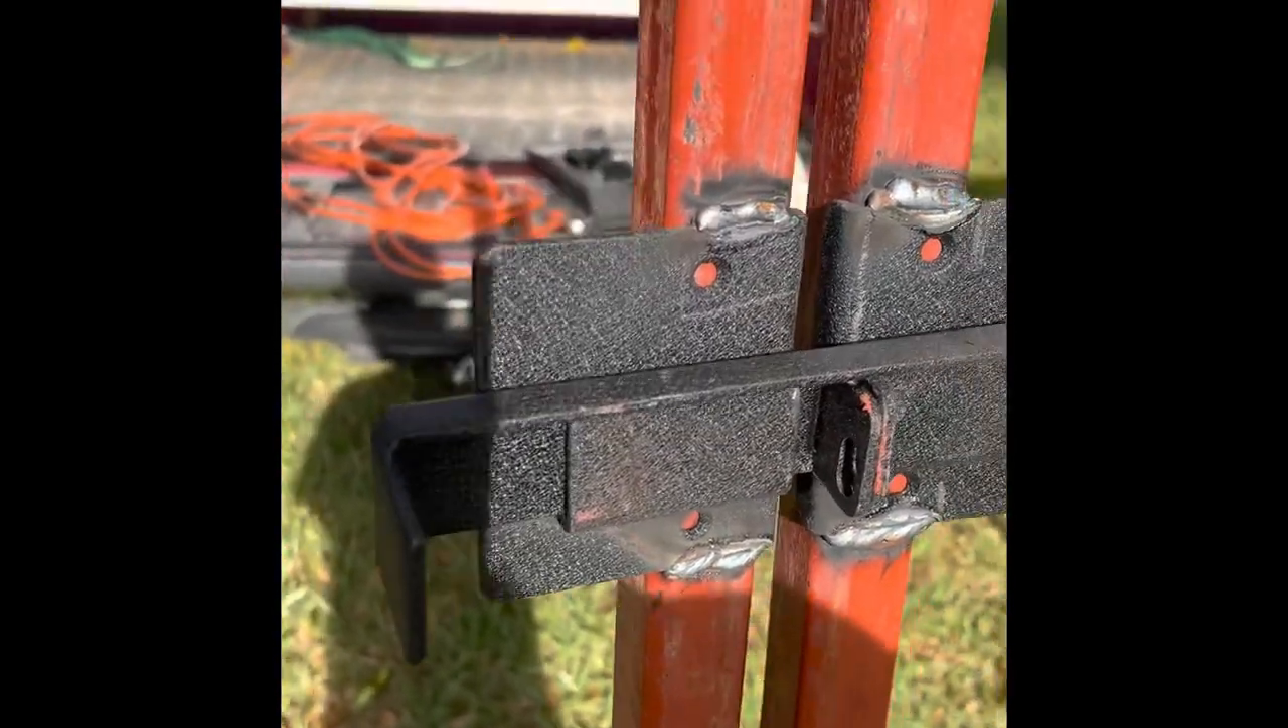Here's our latch welded in place.